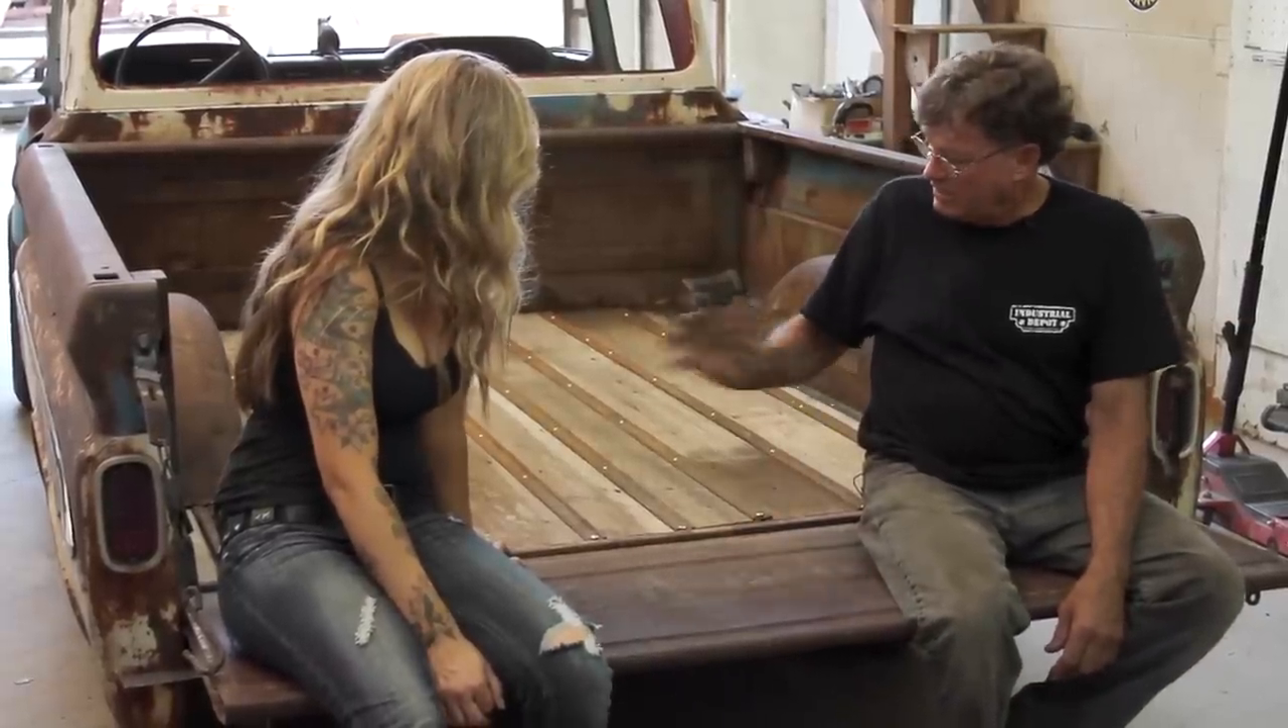All right. Well, we got the wood in the bed.